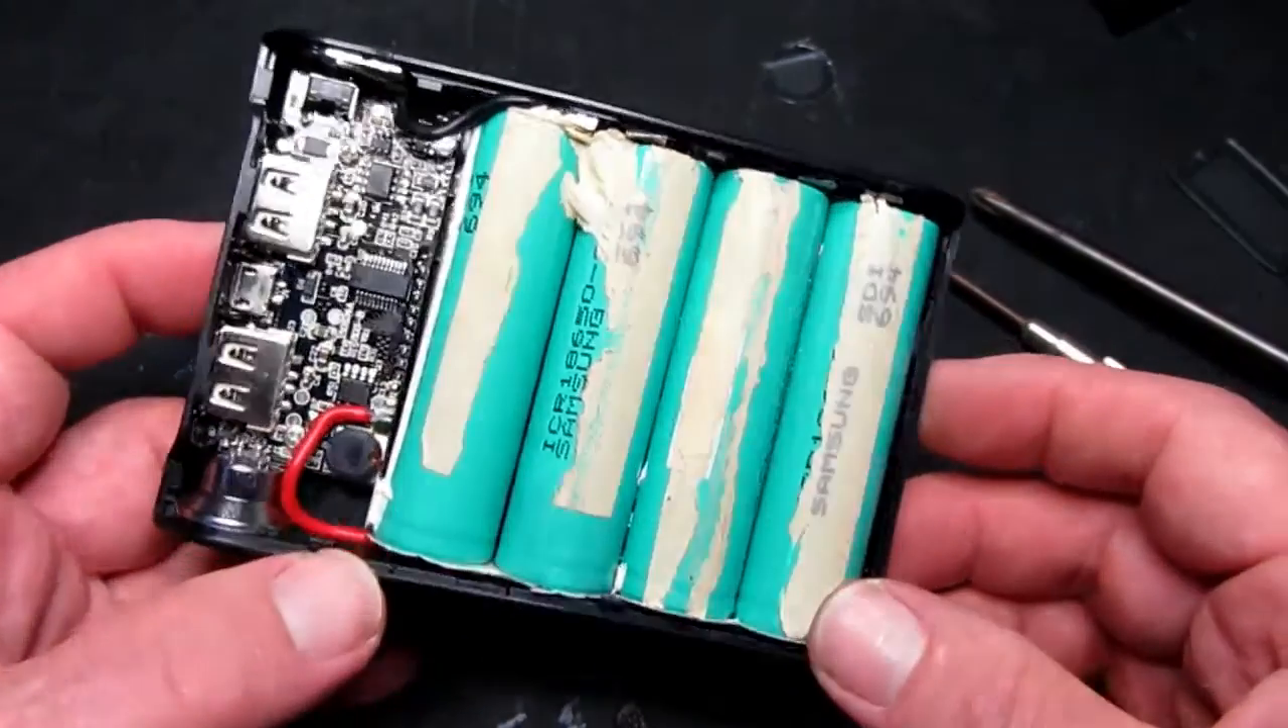The final assembly pretty much done now. I've got the circuit board in in place.